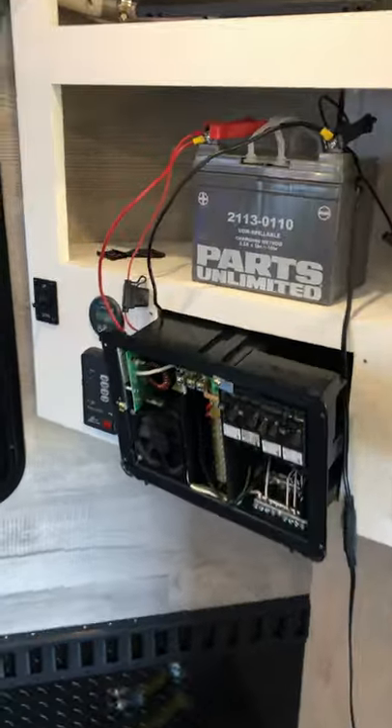I left the electrical panel open here so I could get to it and show you guys.